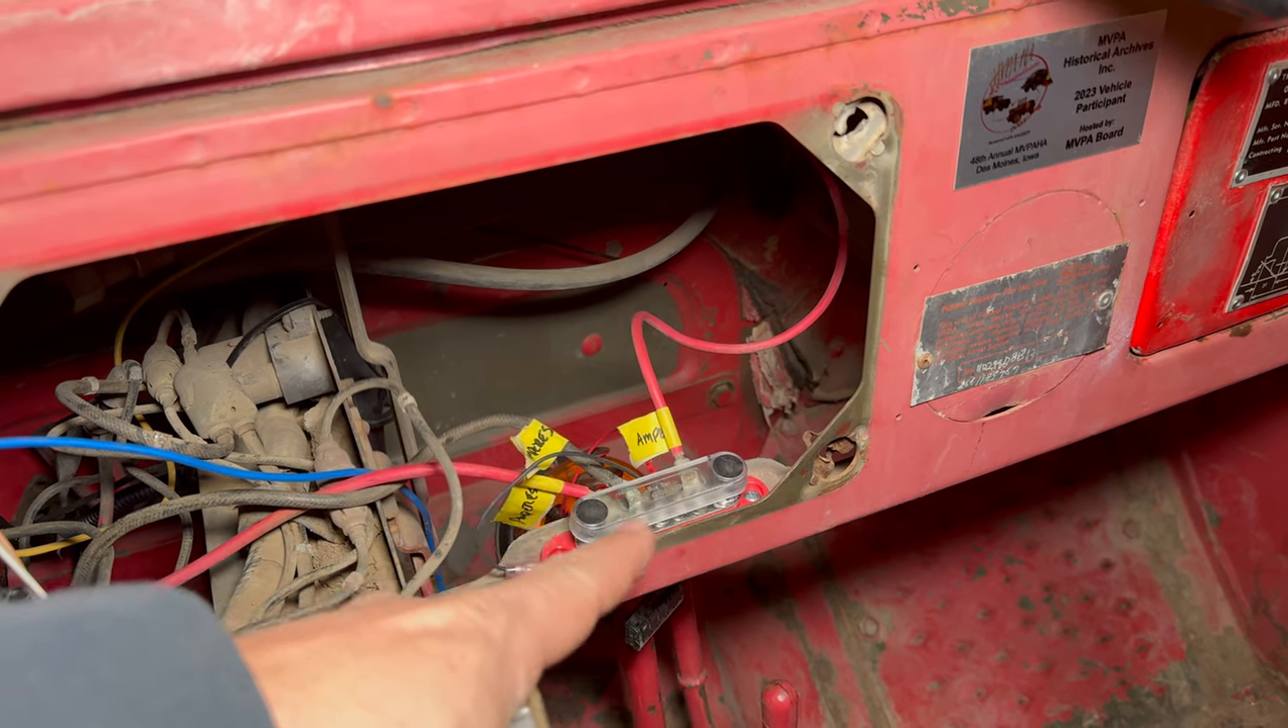And since I'm going to be using a voltmeter now, I've installed this little bus bar and connected all of the ammeter wires to it.